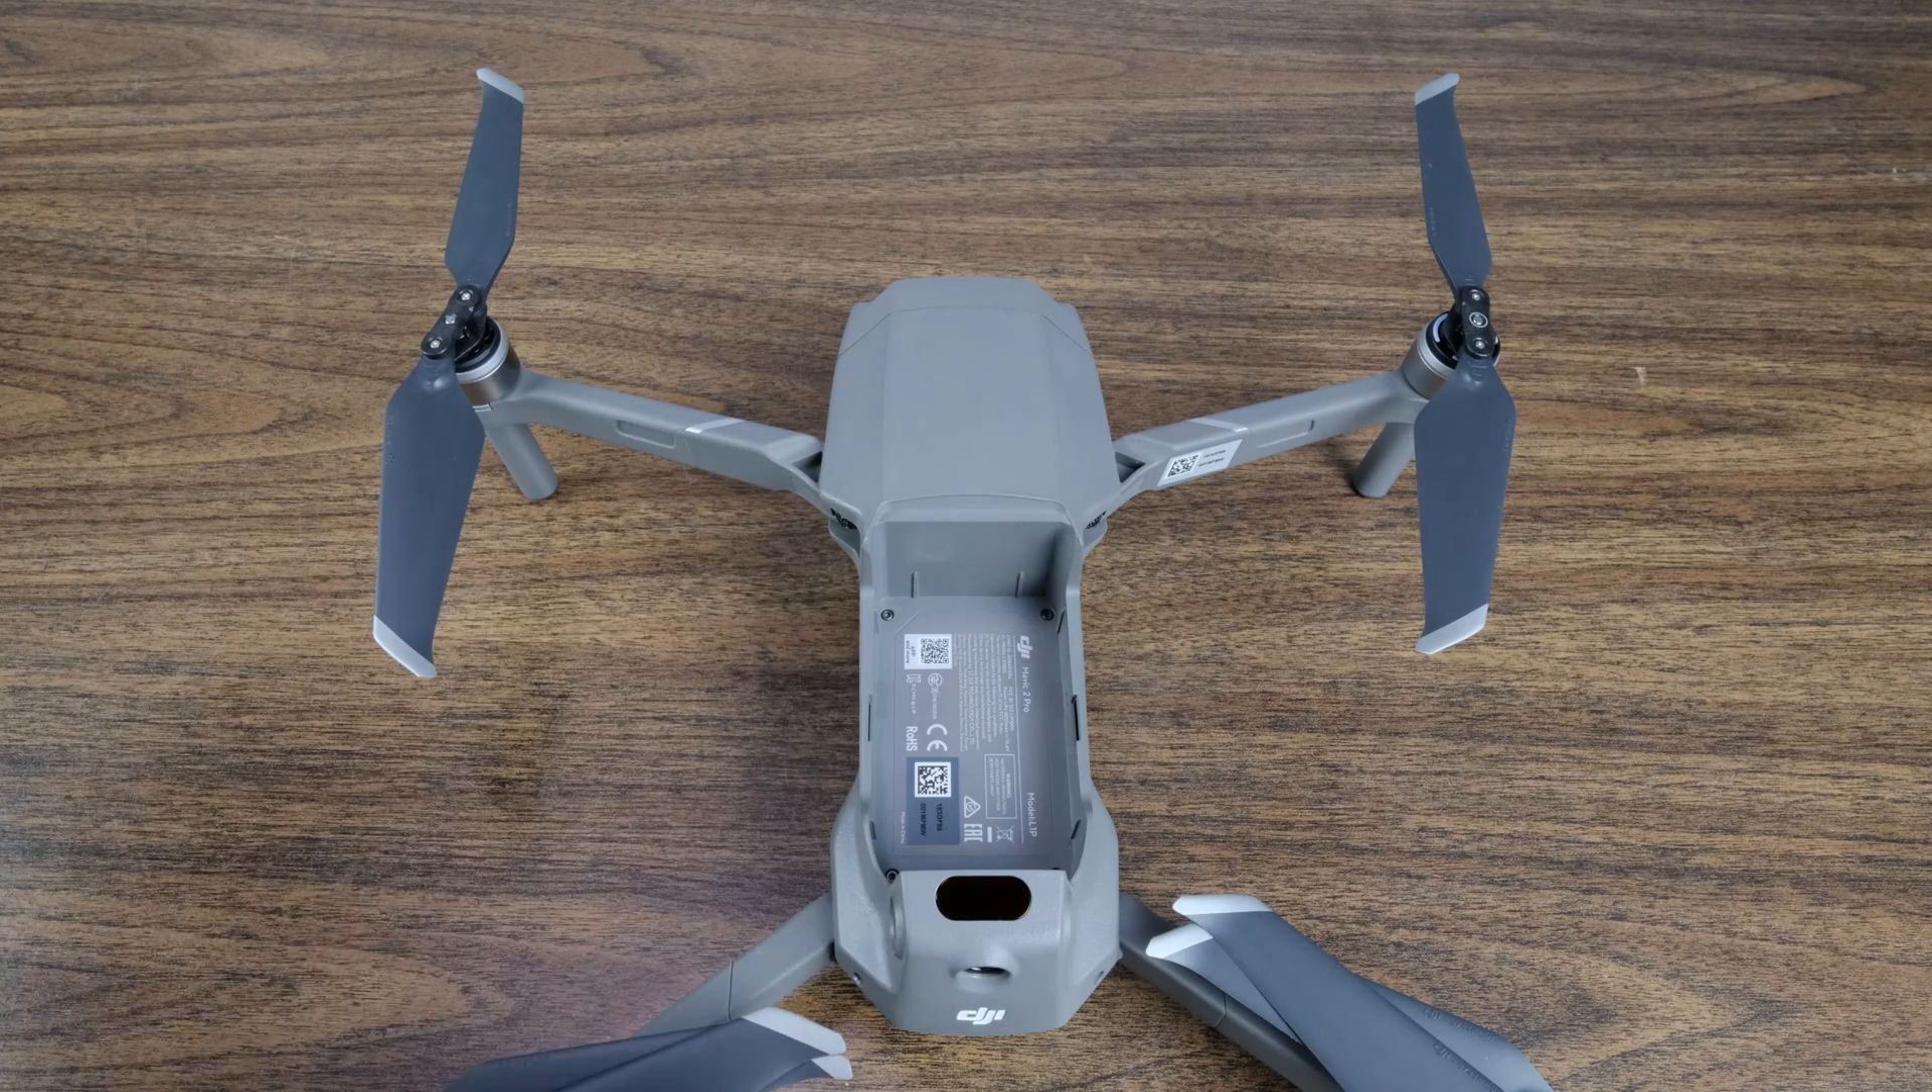Now that we've doubled and triple checked we're good to go all we need to do is put in a battery and we're good to fly.